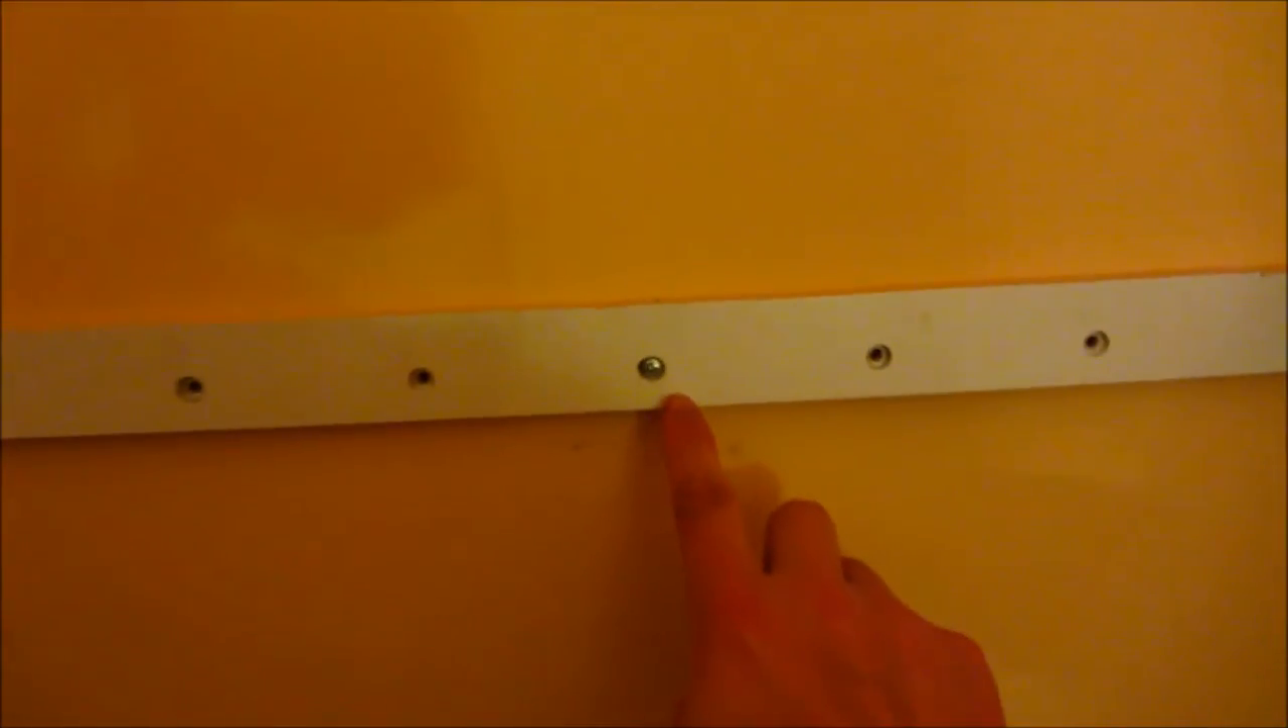So here I've hung the strip of wood.